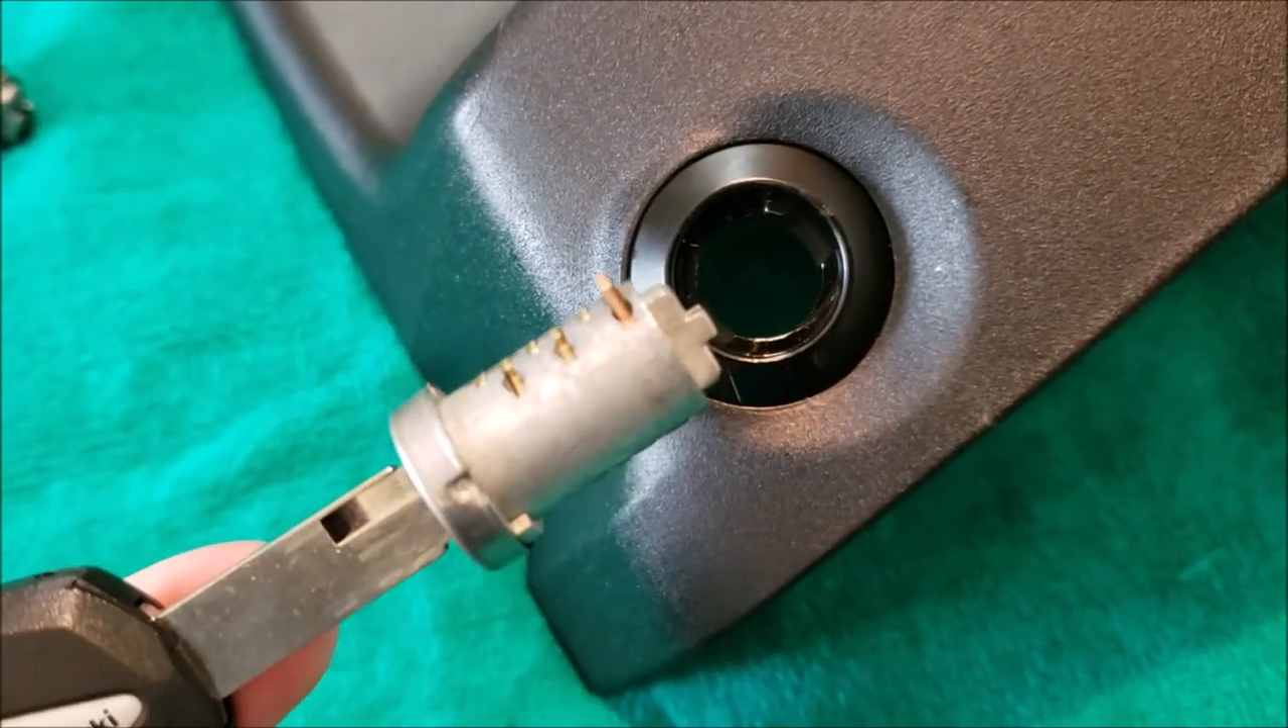All right, and we have the lock cylinder out.